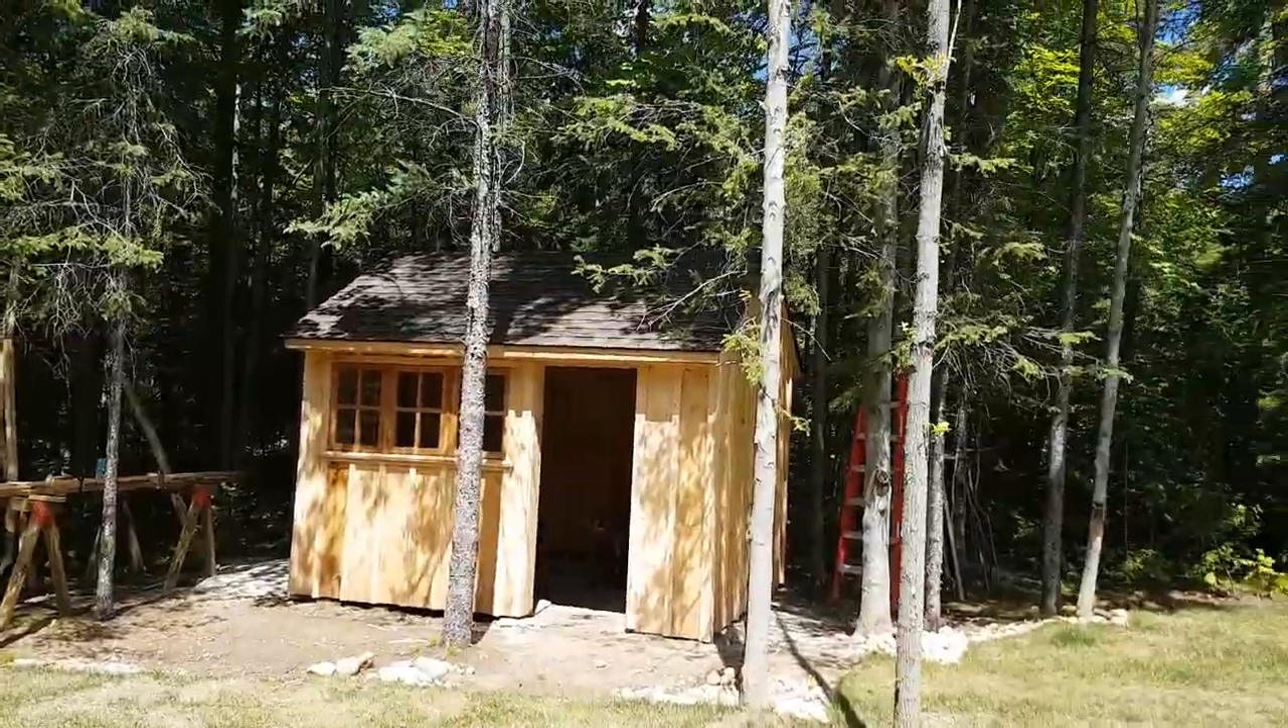So all the woods up. All the trims up. The windows in.